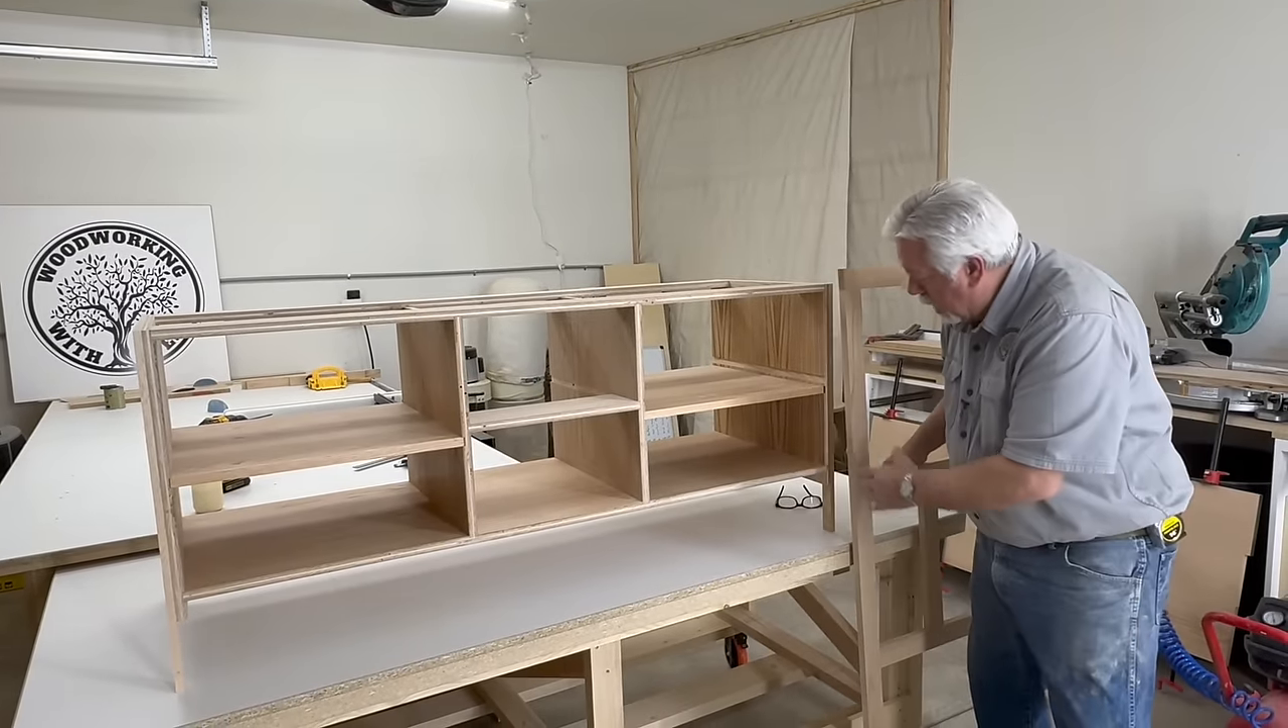Okay, you can see with our end panels all done, we now are up the to the height that we wanted.